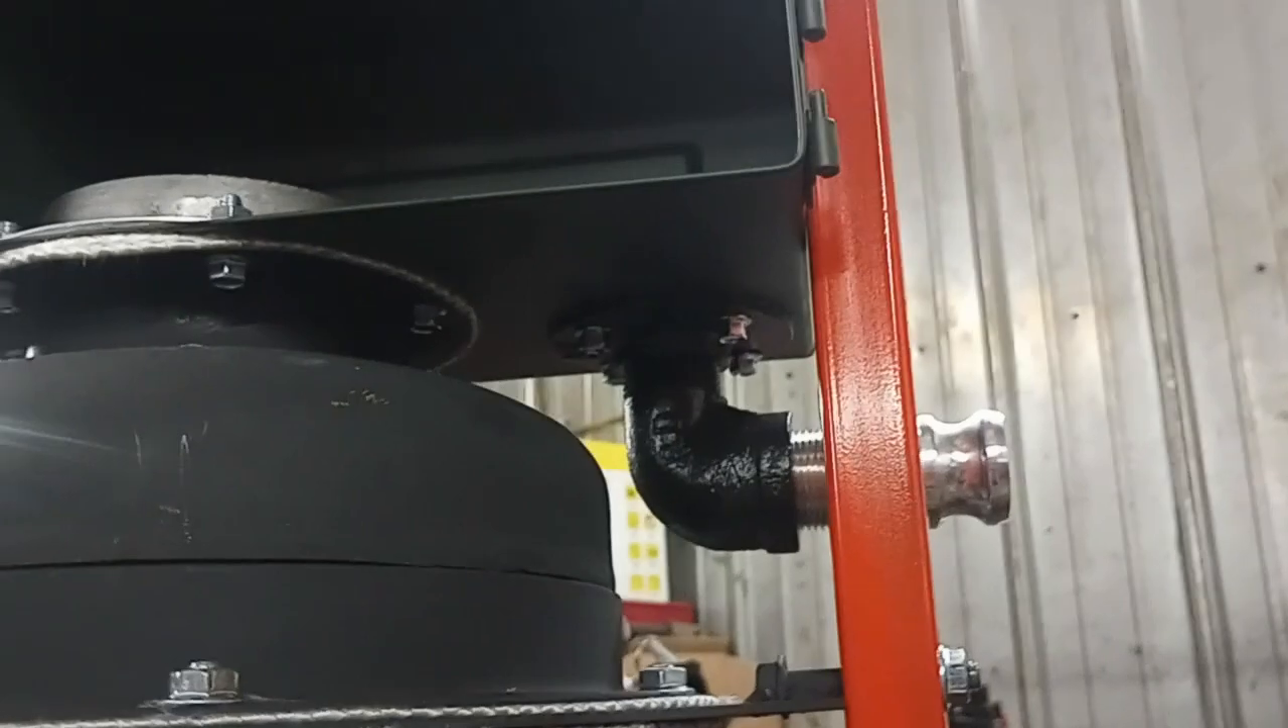However, I did use the black RTV for the exhaust adapter. And as you can see, that's installed.